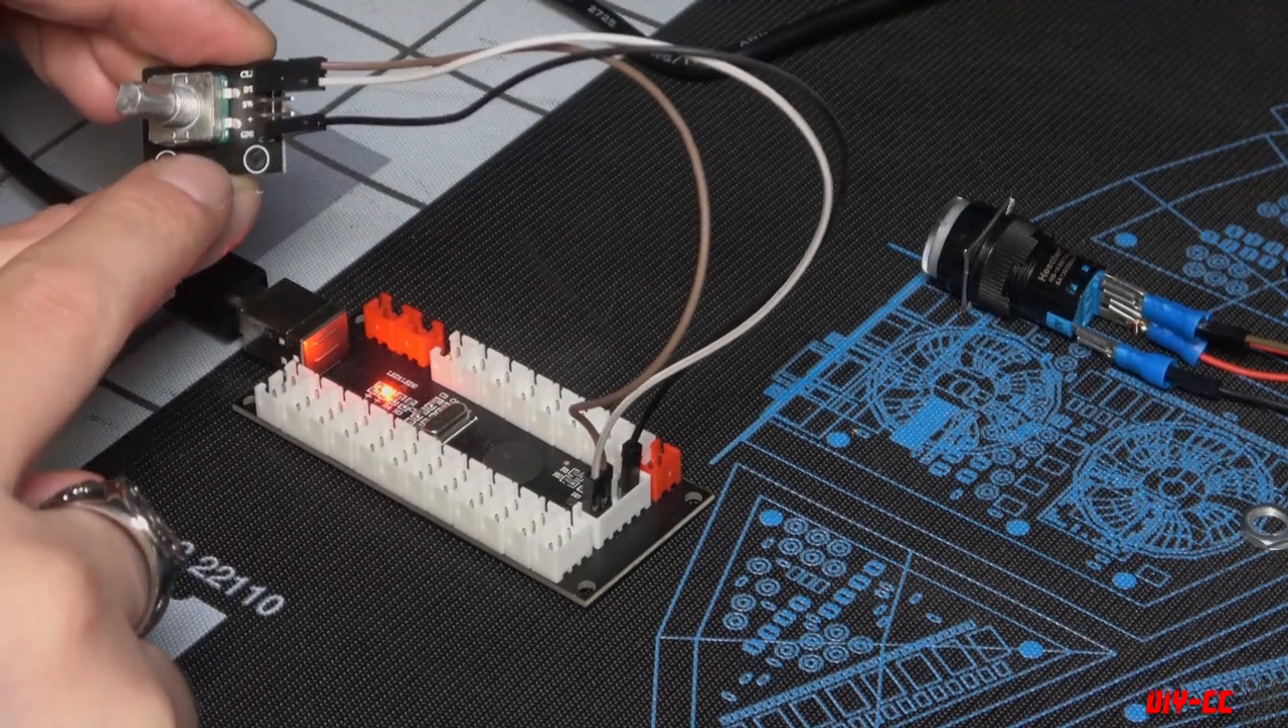Ich habe das jetzt schon mal verkabelt das bord ist auch schon angeschlossen.